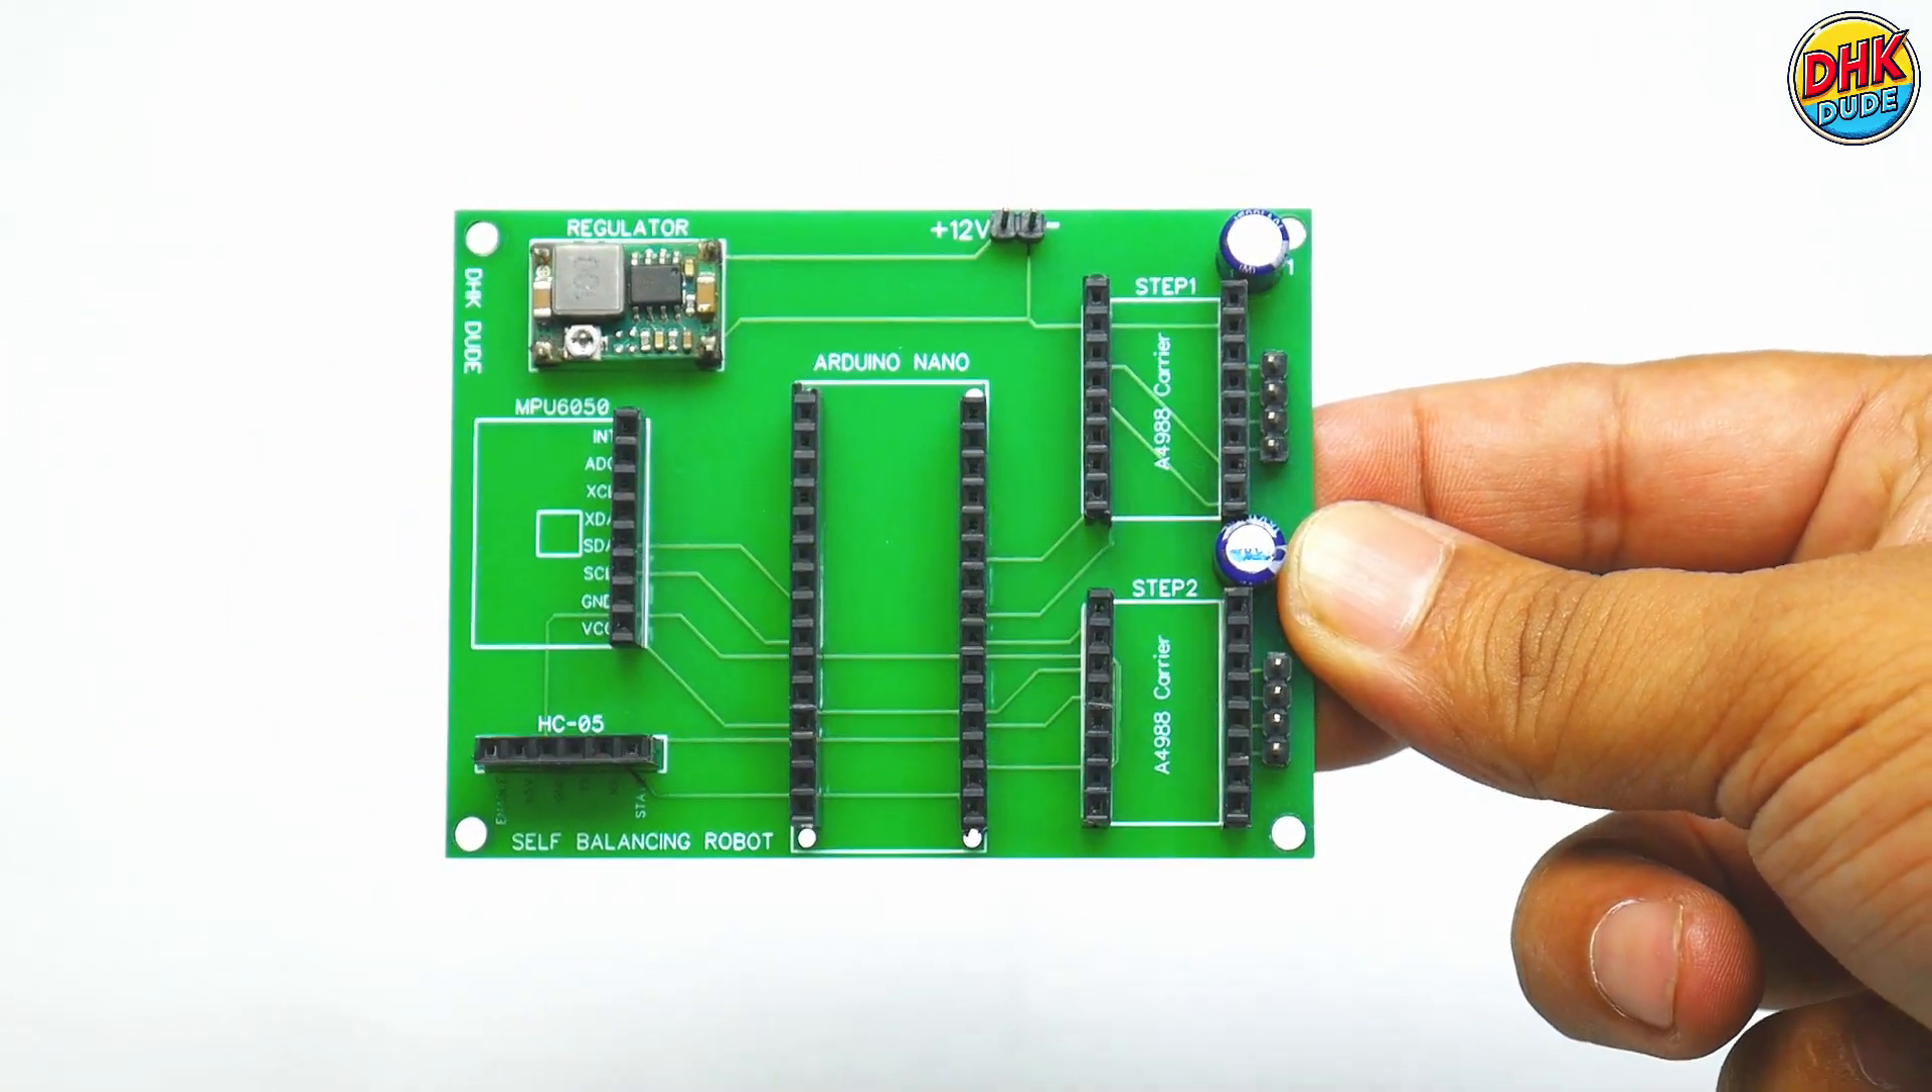We have already soldered headers on the board.